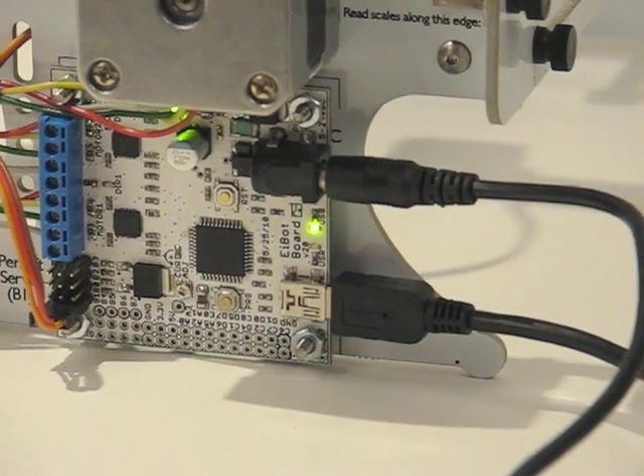That is the business end of the USB cable, and here is the 9-volt power cable, and now we've got life on our board.